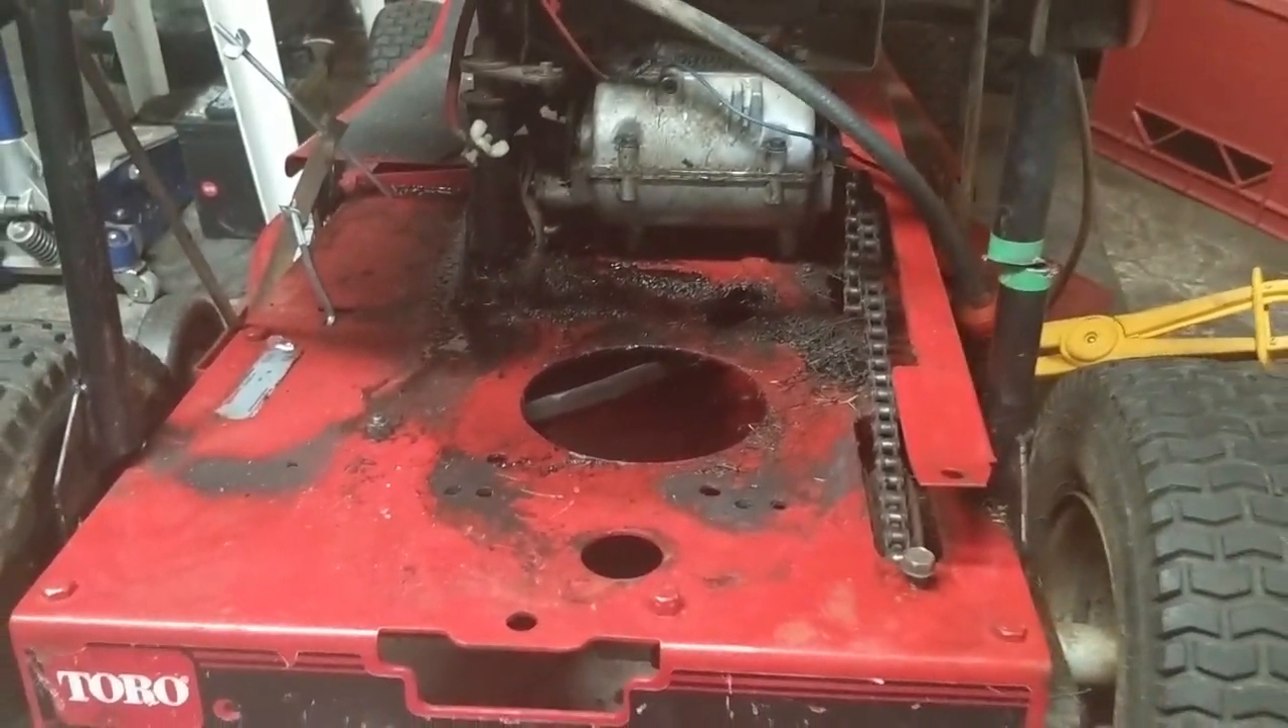So at least I got the engine off now I just got it on my table.